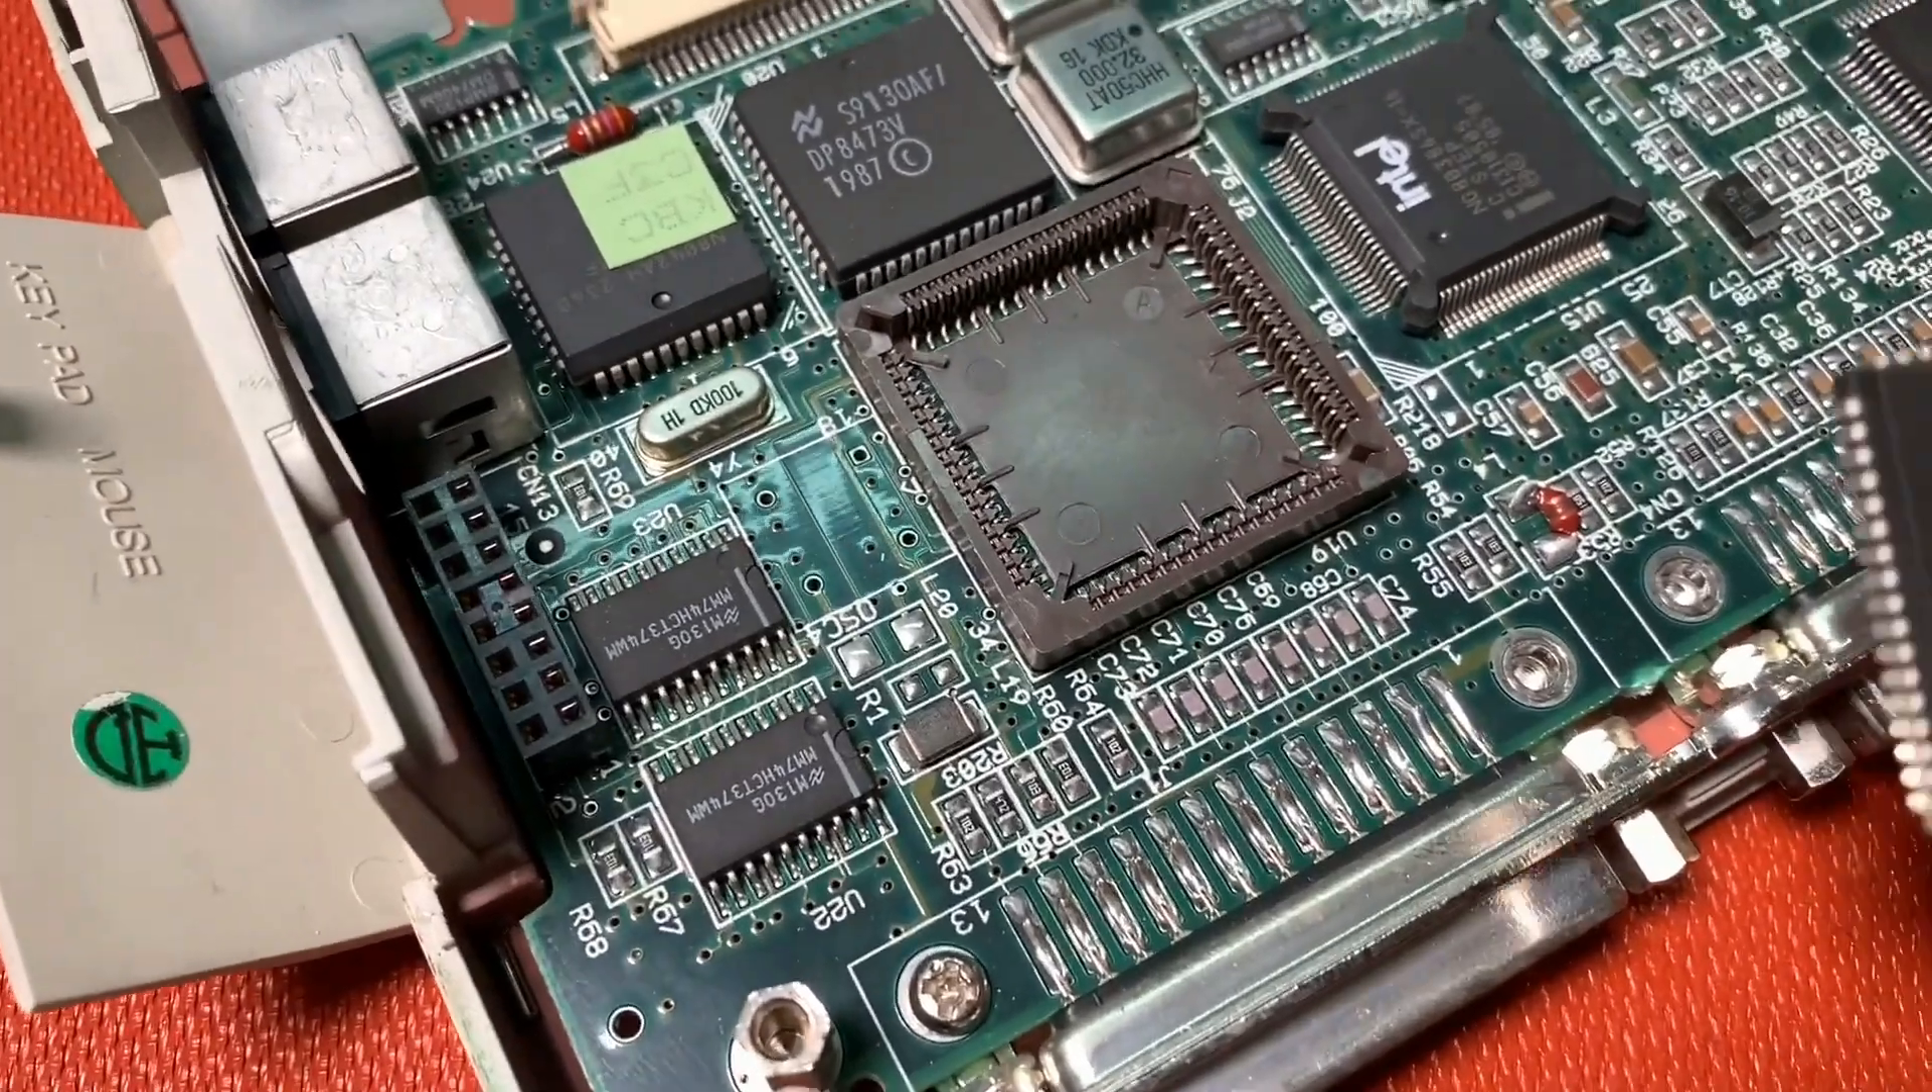There is also an empty socket on this mainboard for our floating point unit.